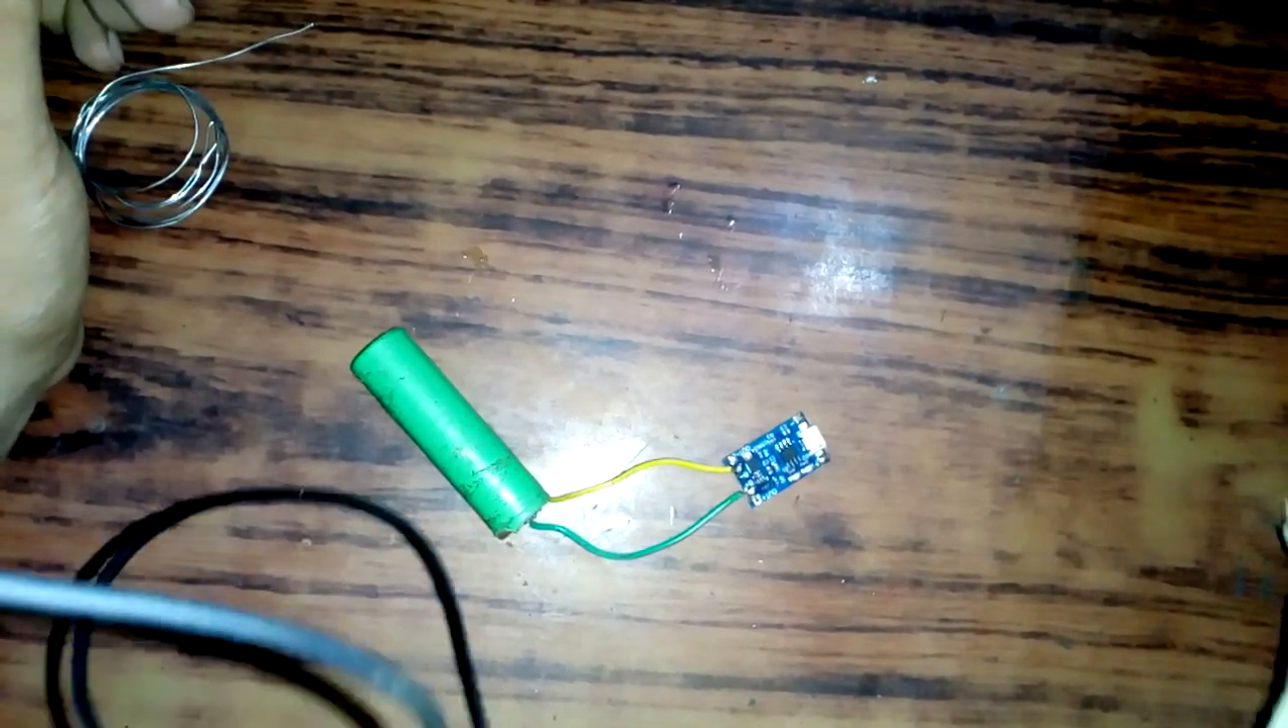So until now I have connected the battery I haven't connected the load yet.